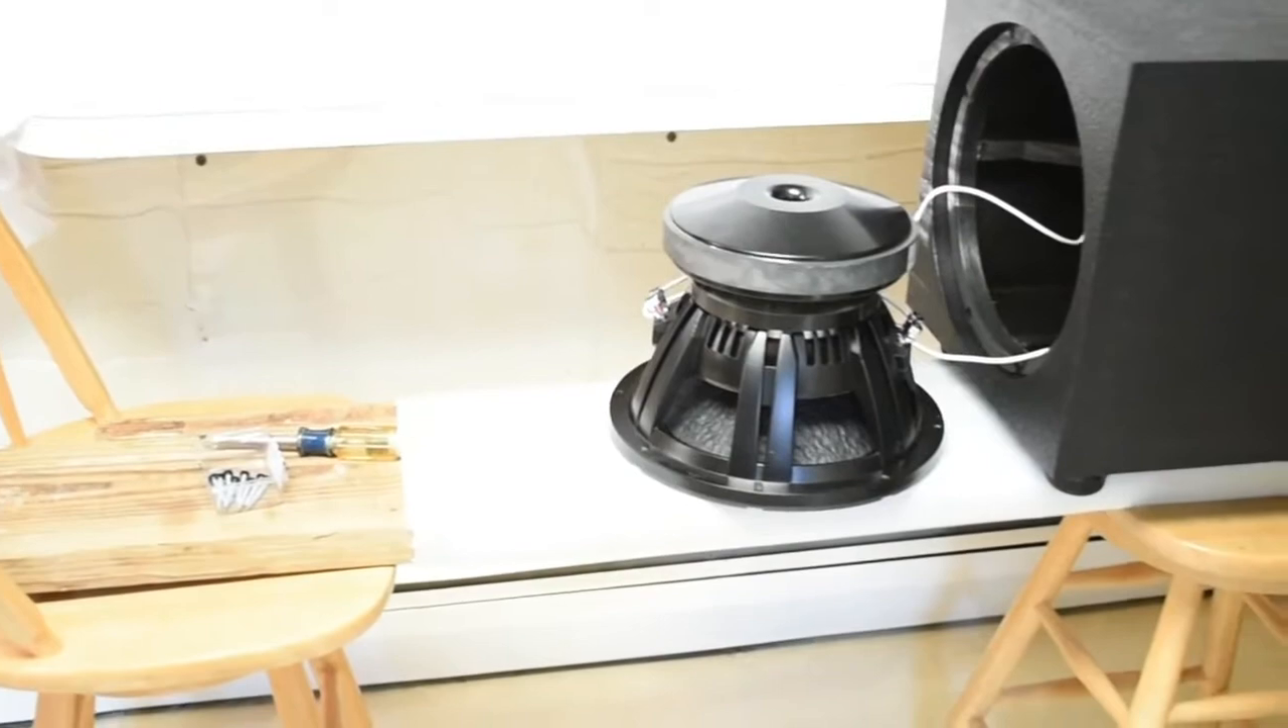The box is complete the wires are connected and I have a magnetic screwdriver and the painted screws waiting to be put in.